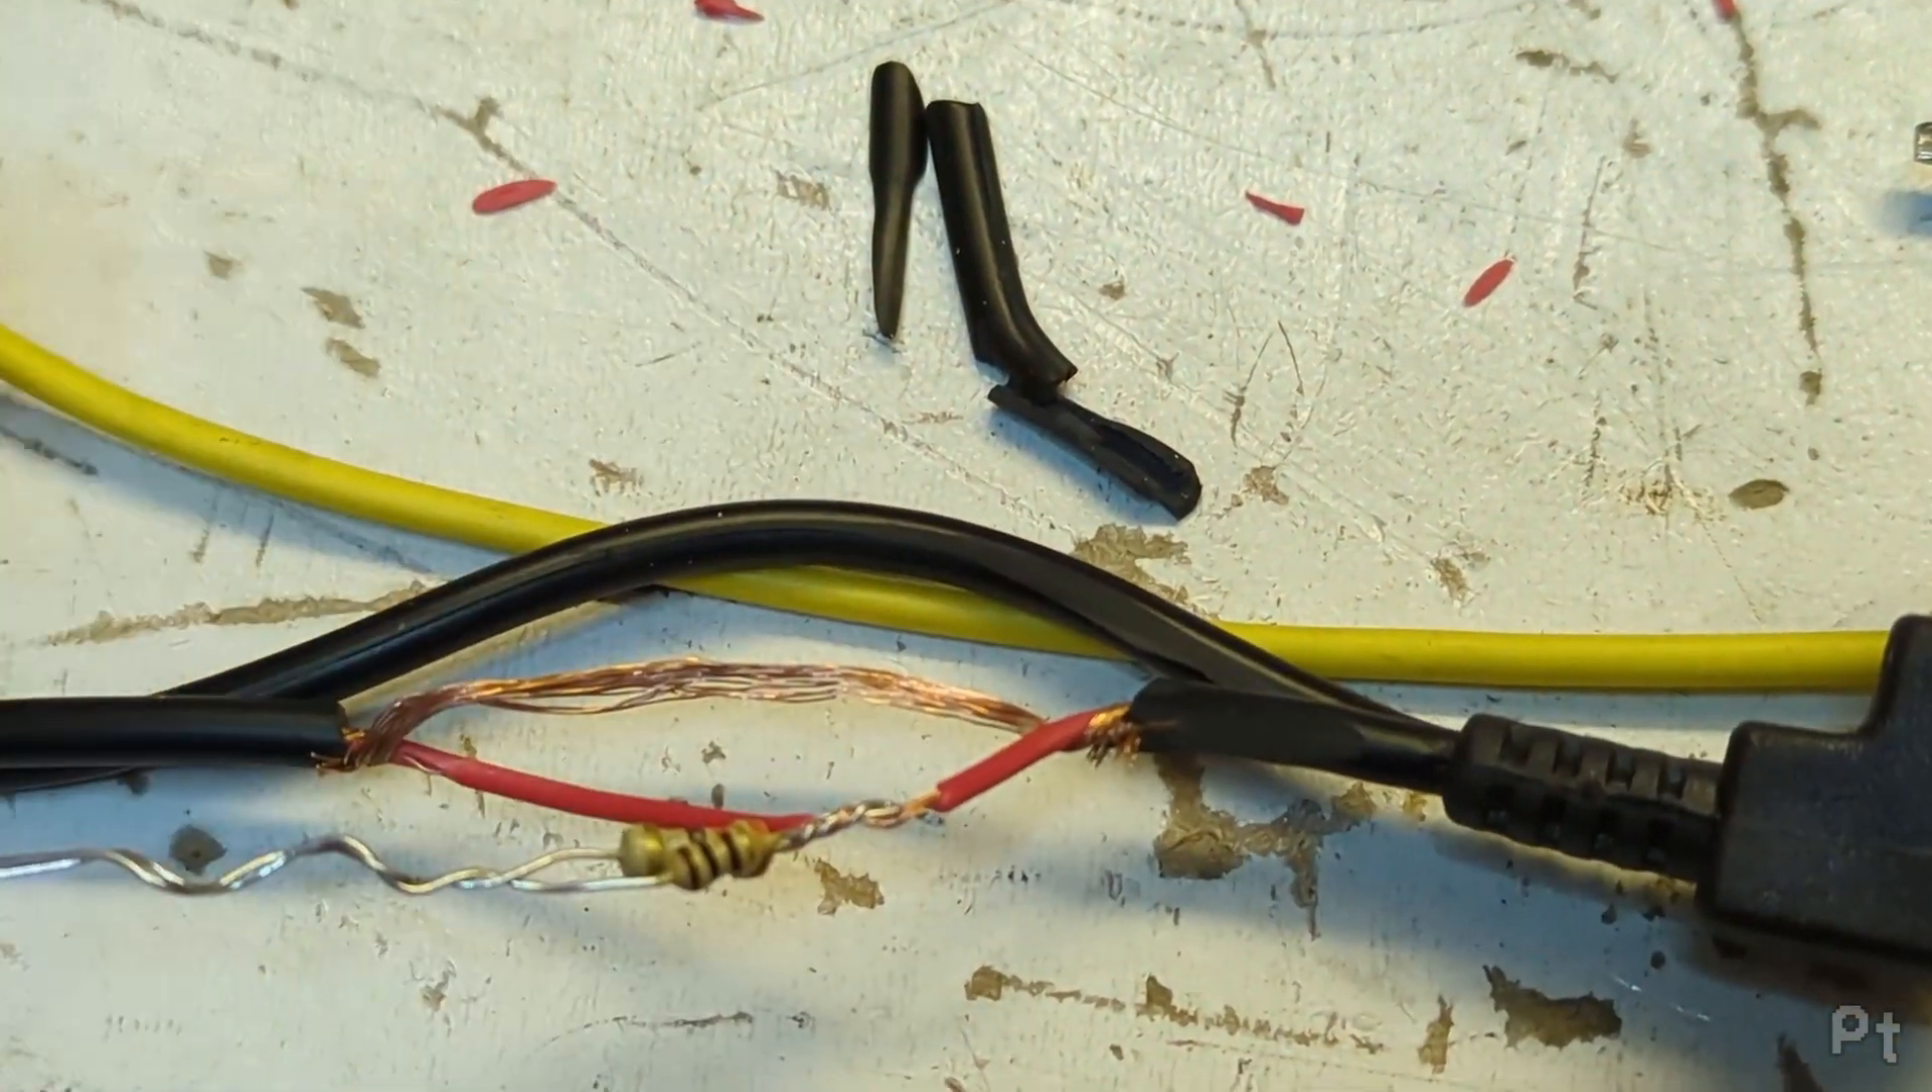I ended up pulling a little bit of insulation back, a little bit more, and I've twisted the resistors around this wire, the little piece that I exposed.